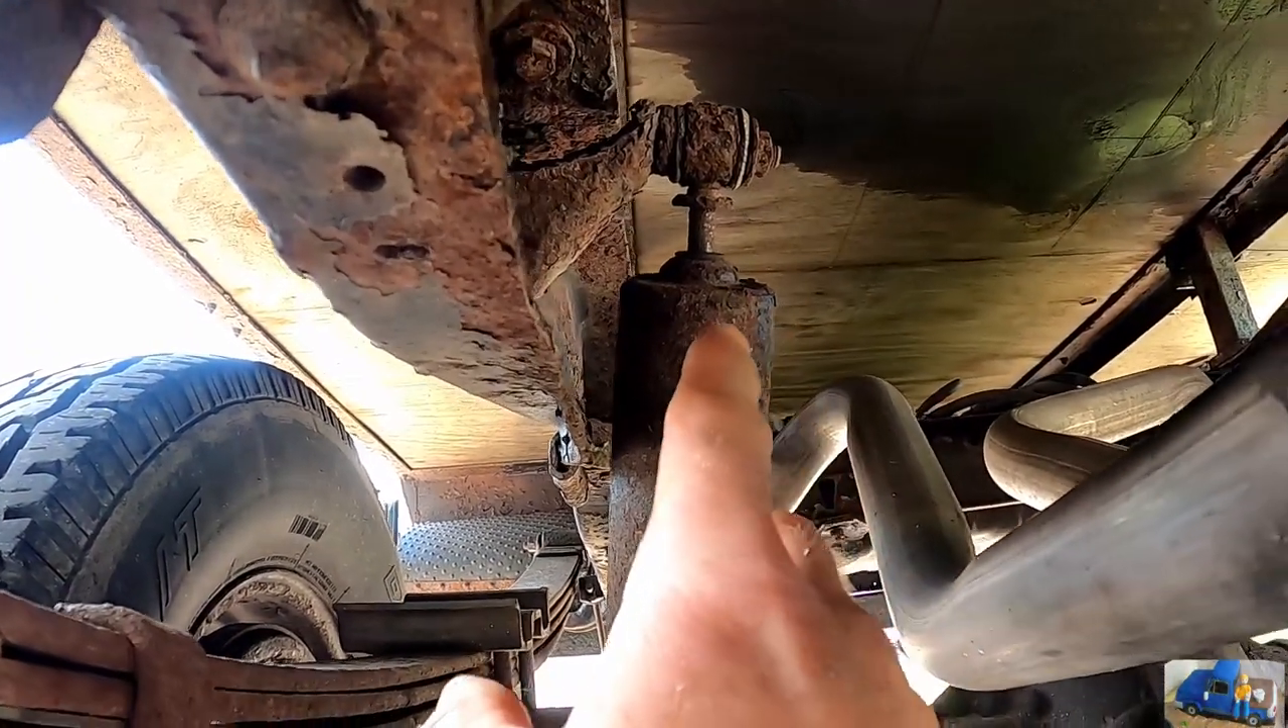You can see how the arm is sticking out of the top of the shell.